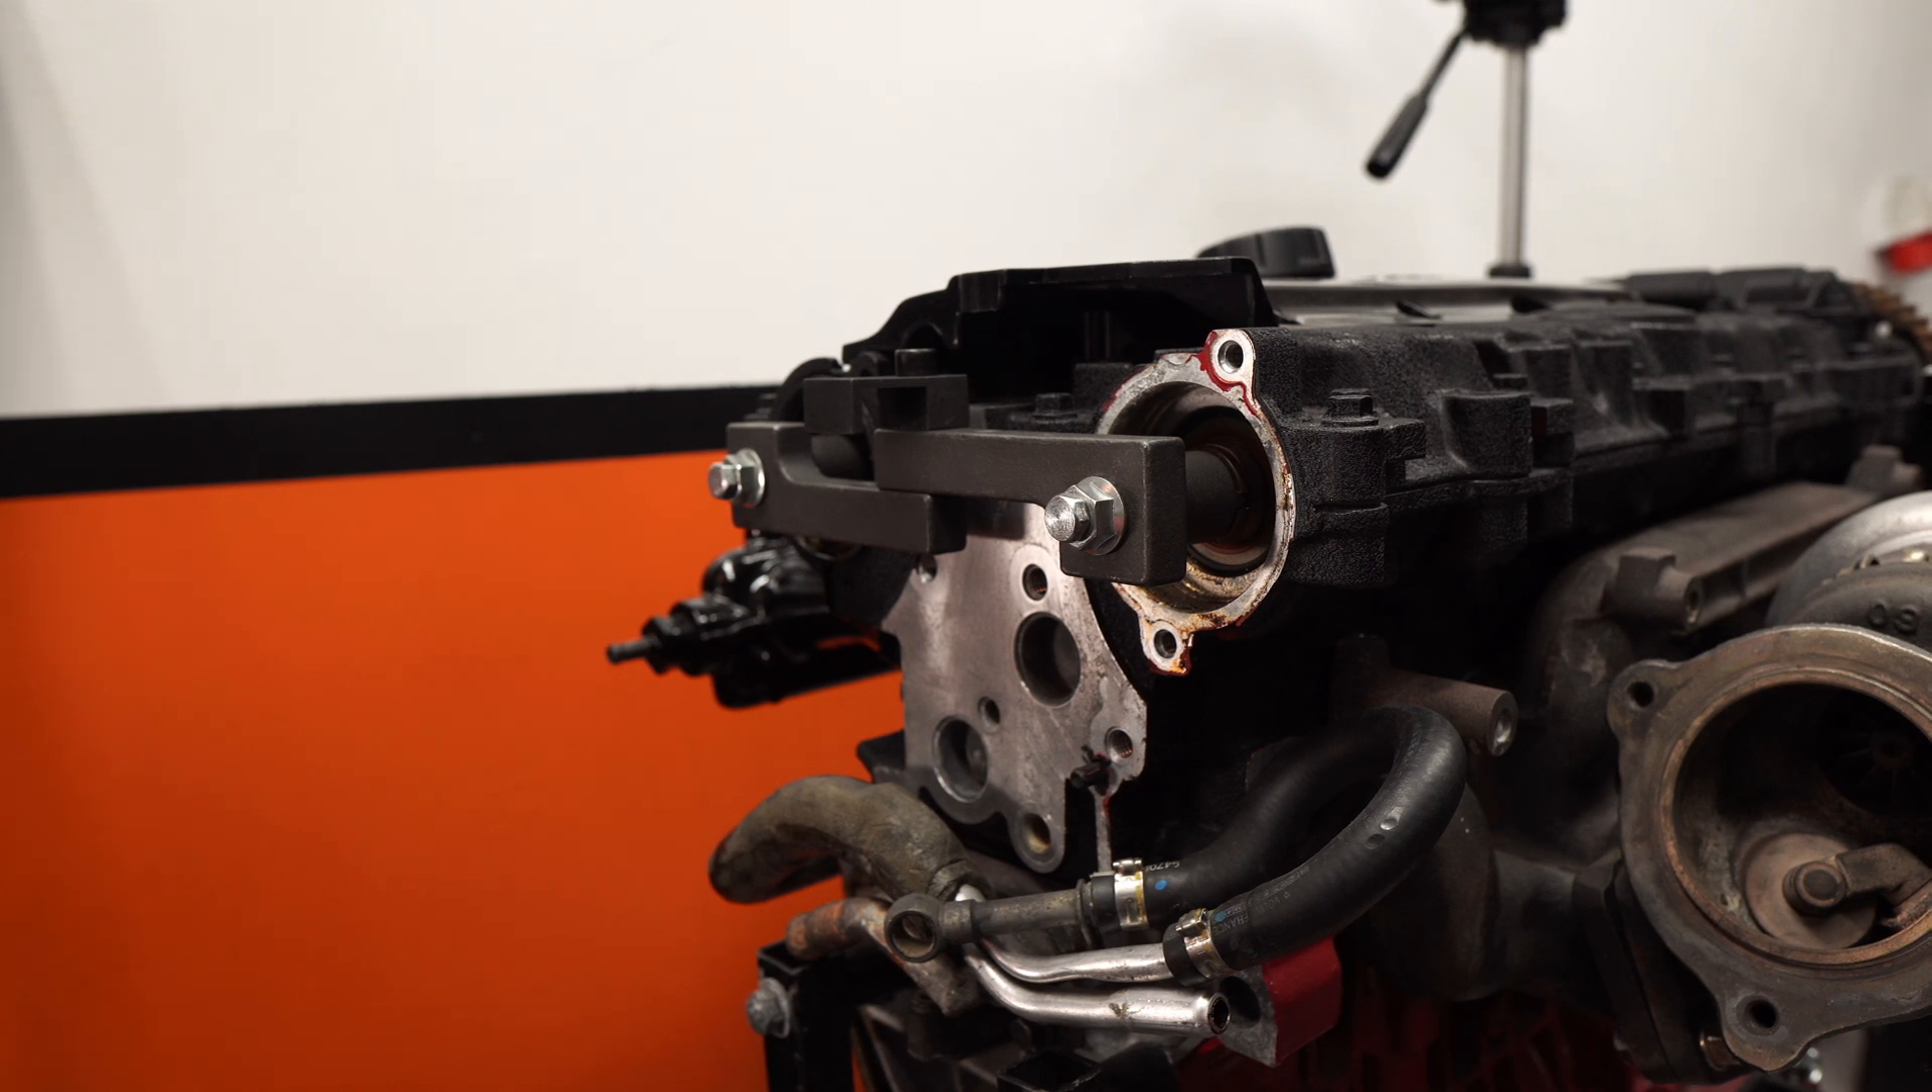All right, so that is the cam locking tool in place.